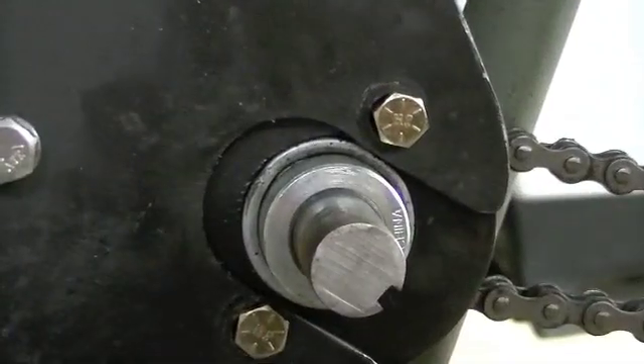Alright, so I got the engine bracket back in place, and those holes that I drilled out were perfect.